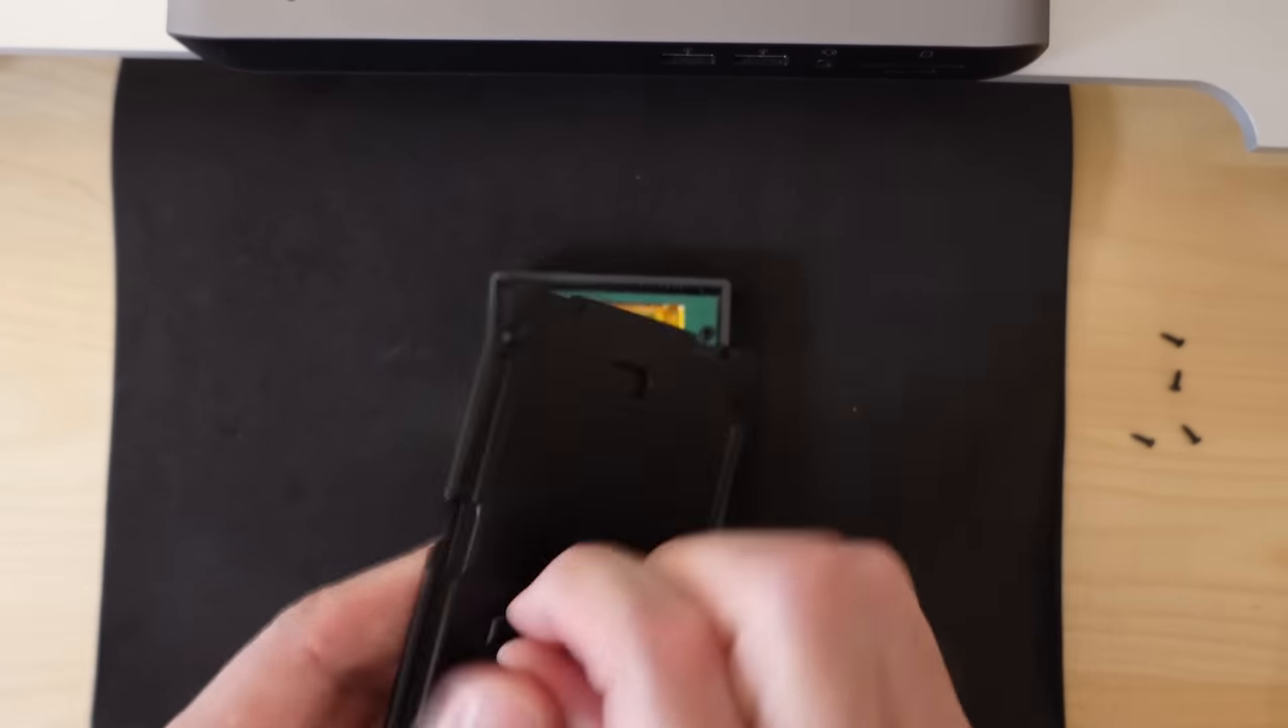With those four small Phillips screws removed this plastic piece just comes right off the back and that exposes the circuit board.